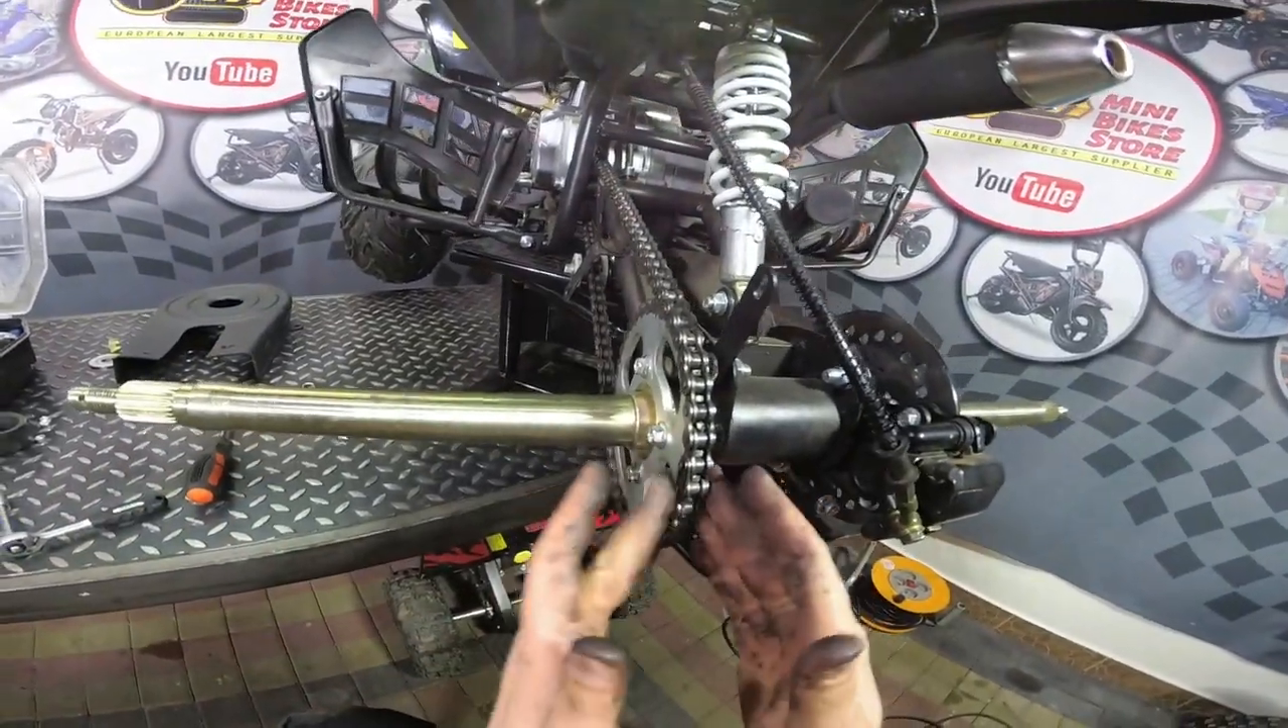So we have the chain installed now.